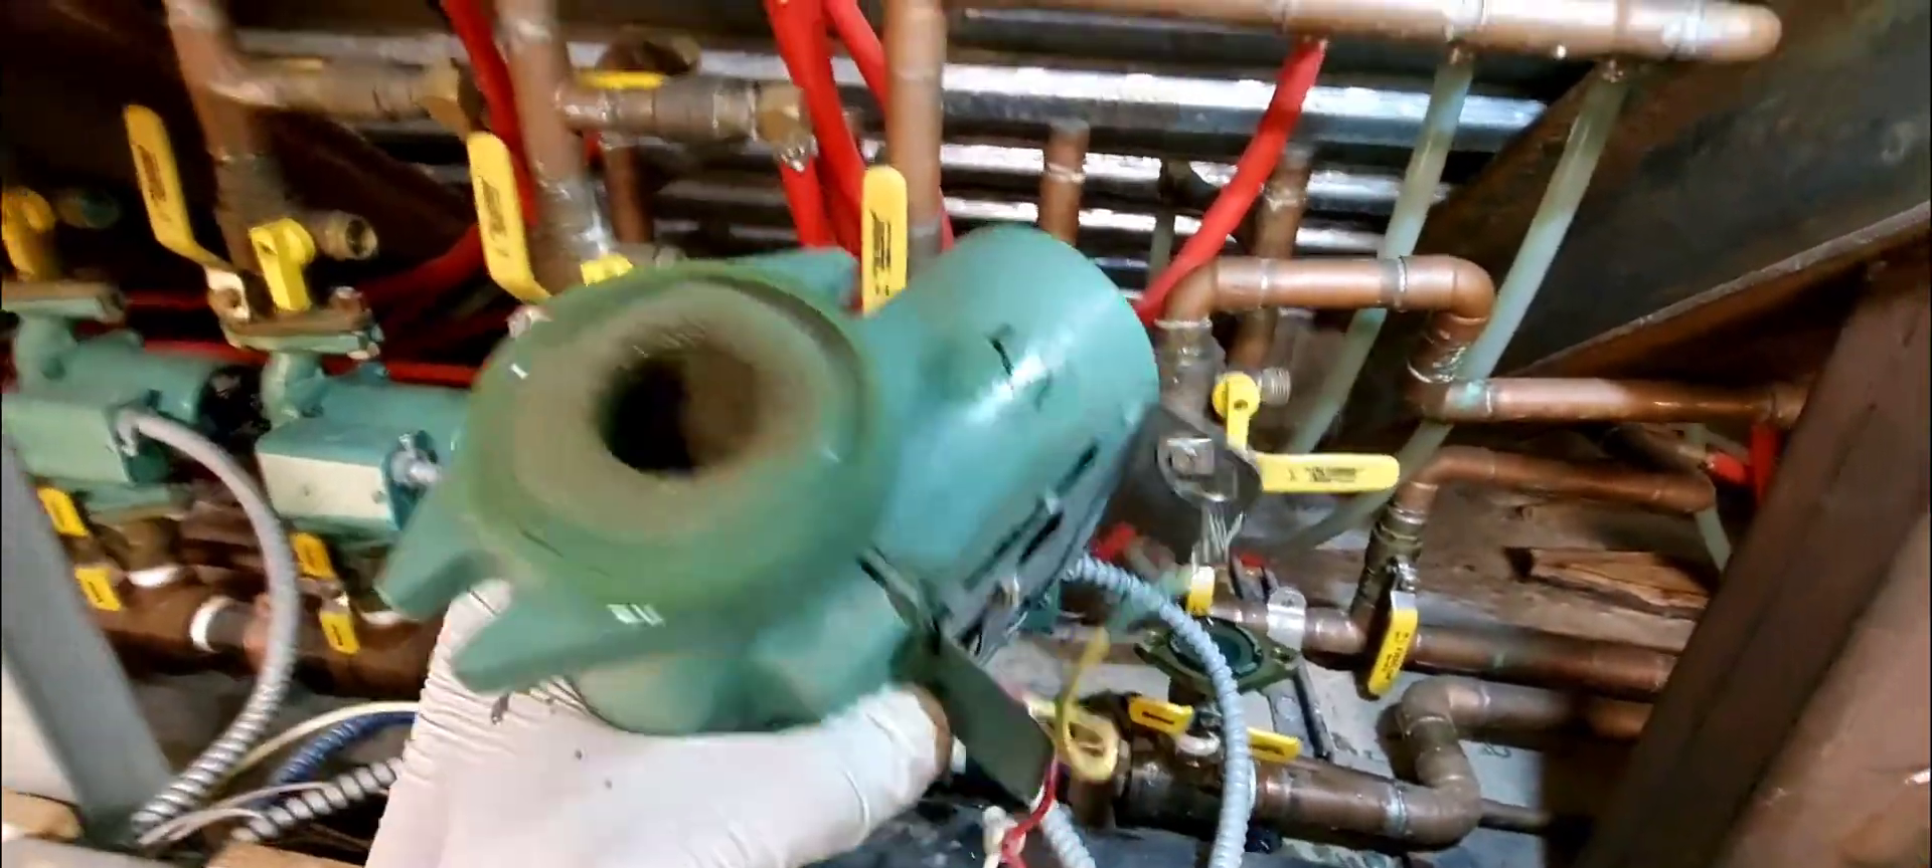So there you go the pump is out here it is.